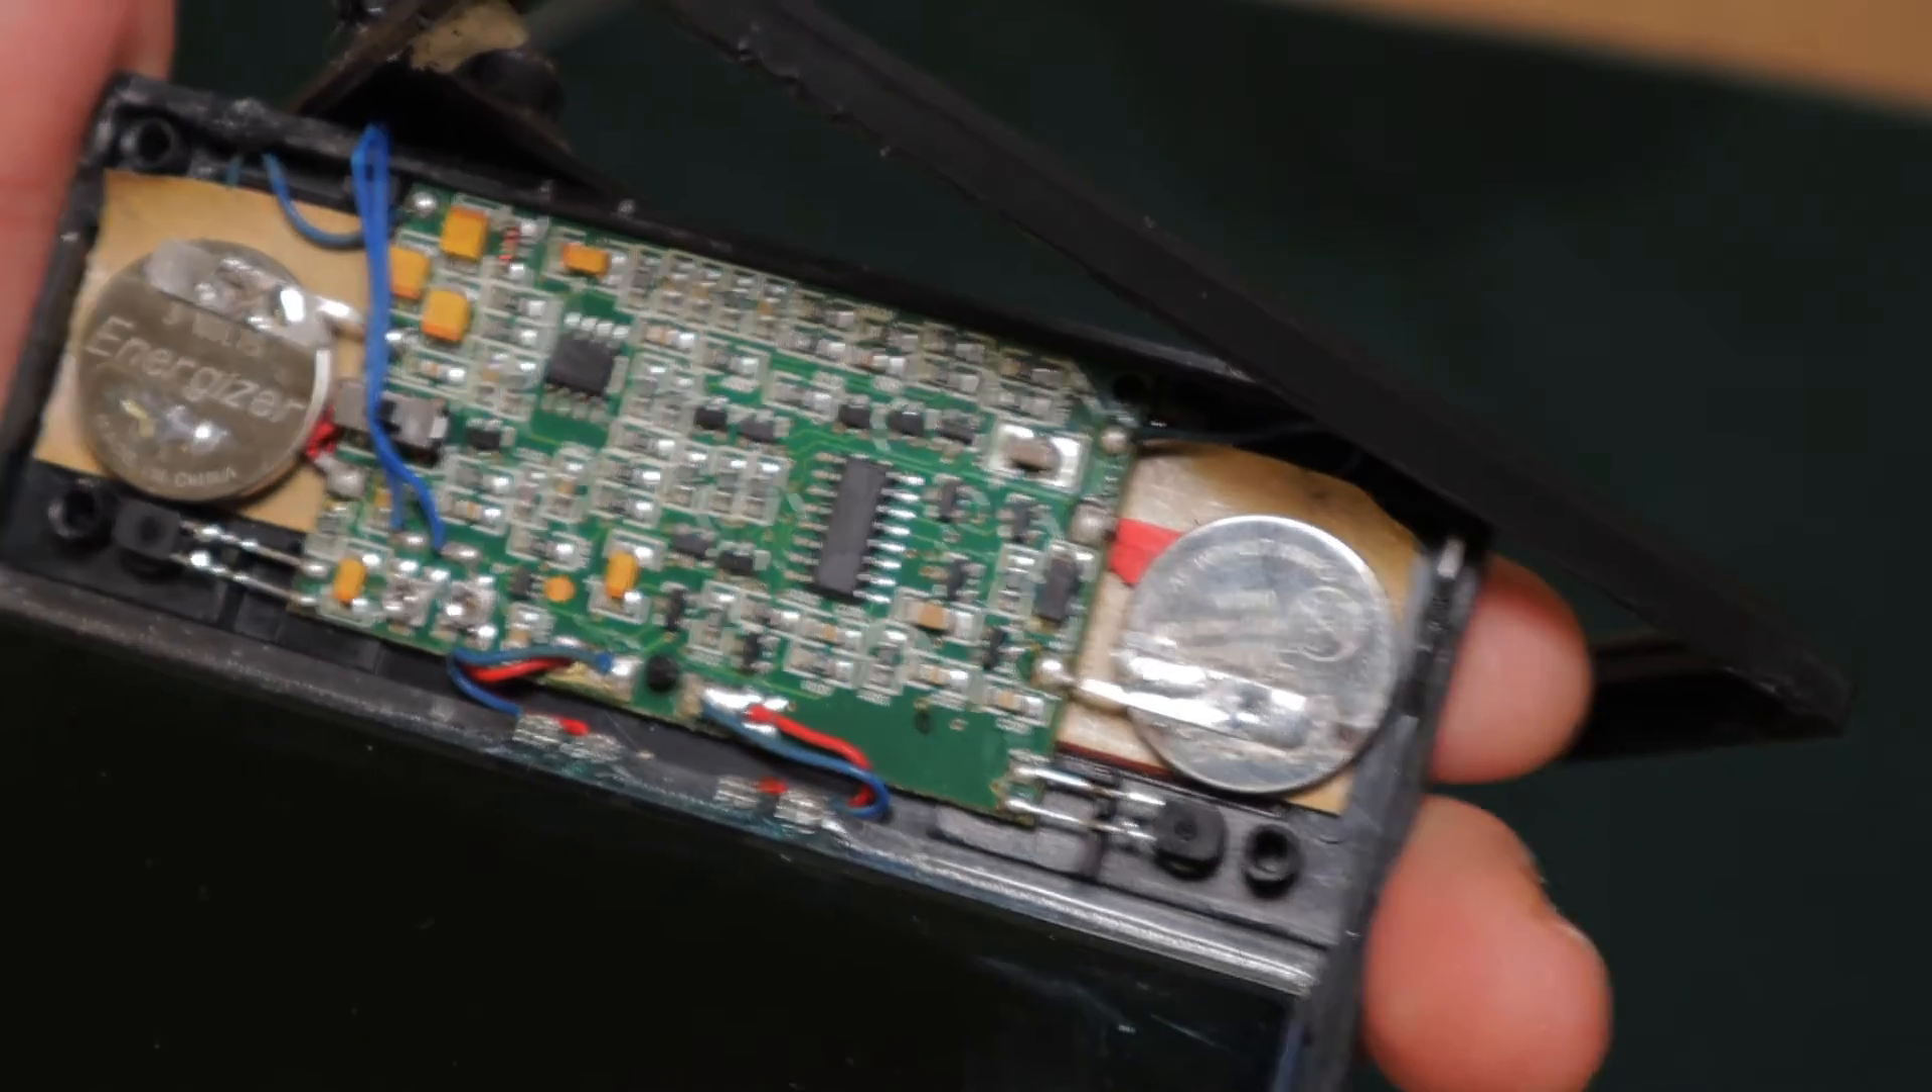So you can see I've got the two batteries and I've soldered these in and that was really difficult to do.